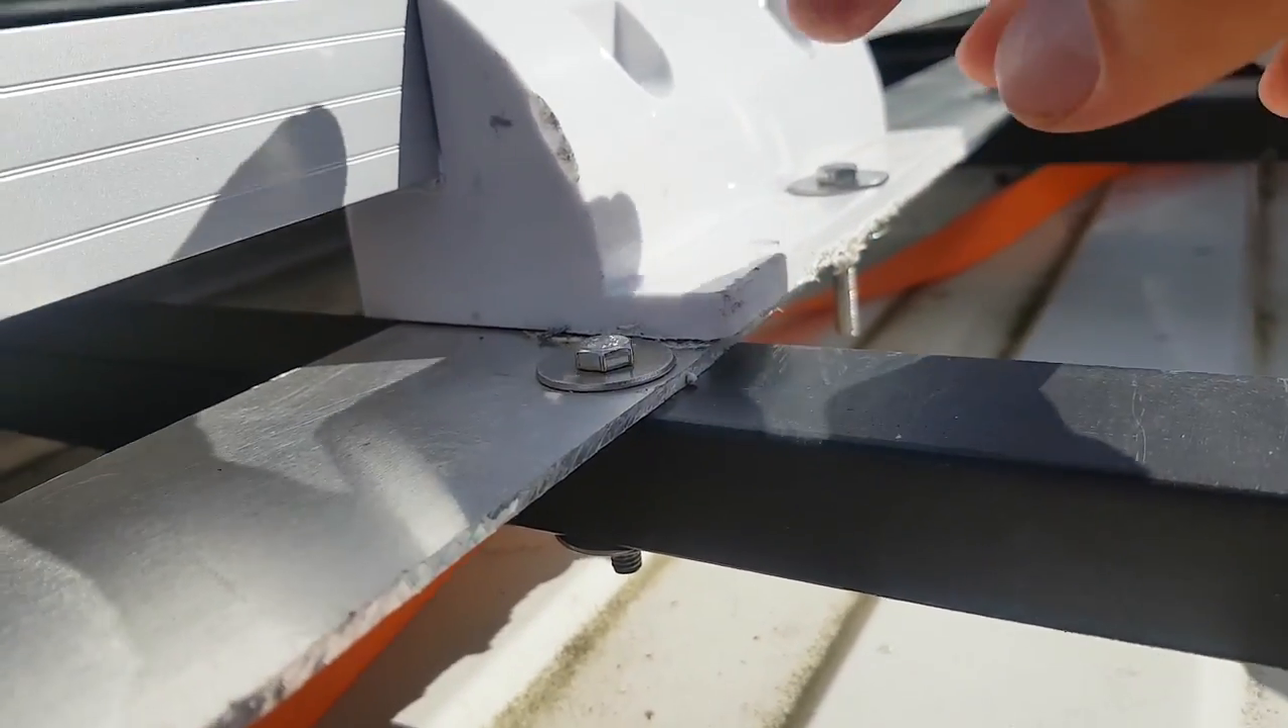So I just put on these aluminium struts, which bolt on.